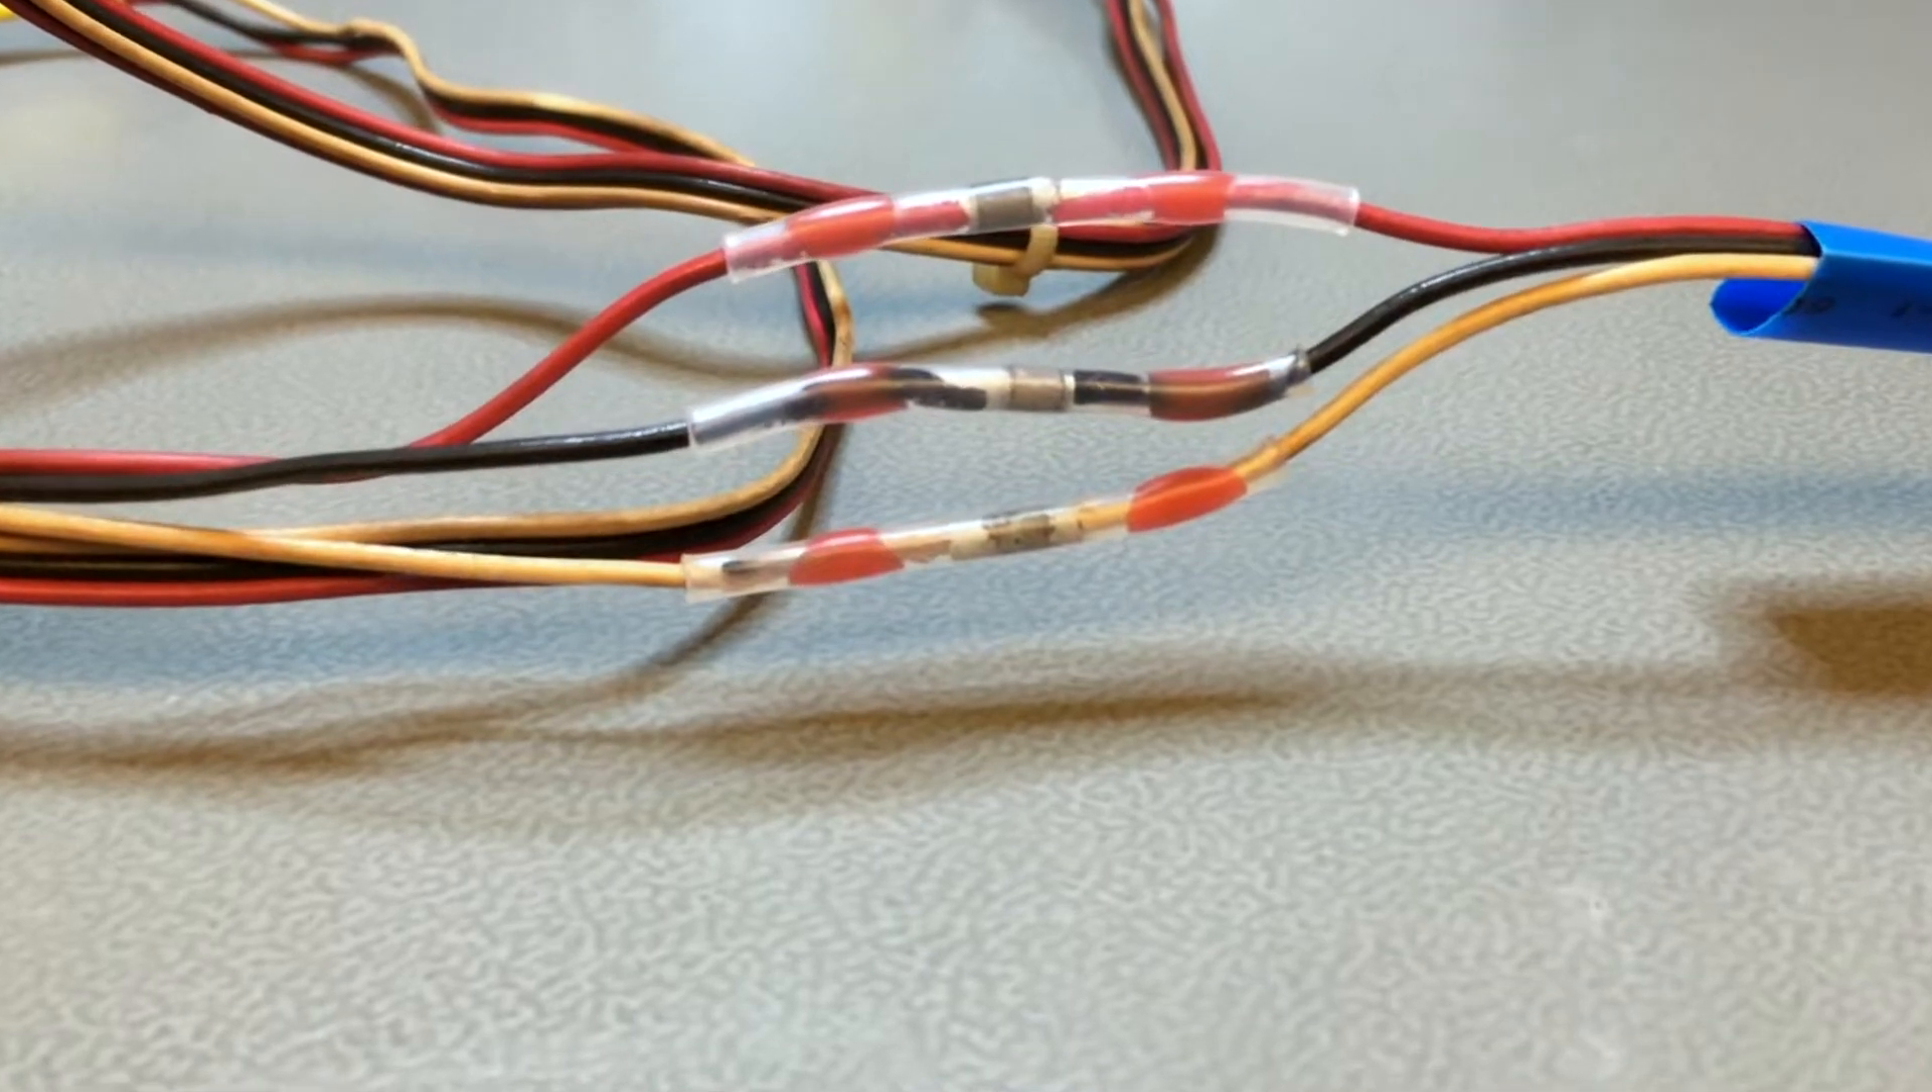I removed the damaged area, exposed new fresh wire and remade the connections with waterproof connectors with embedded solder.